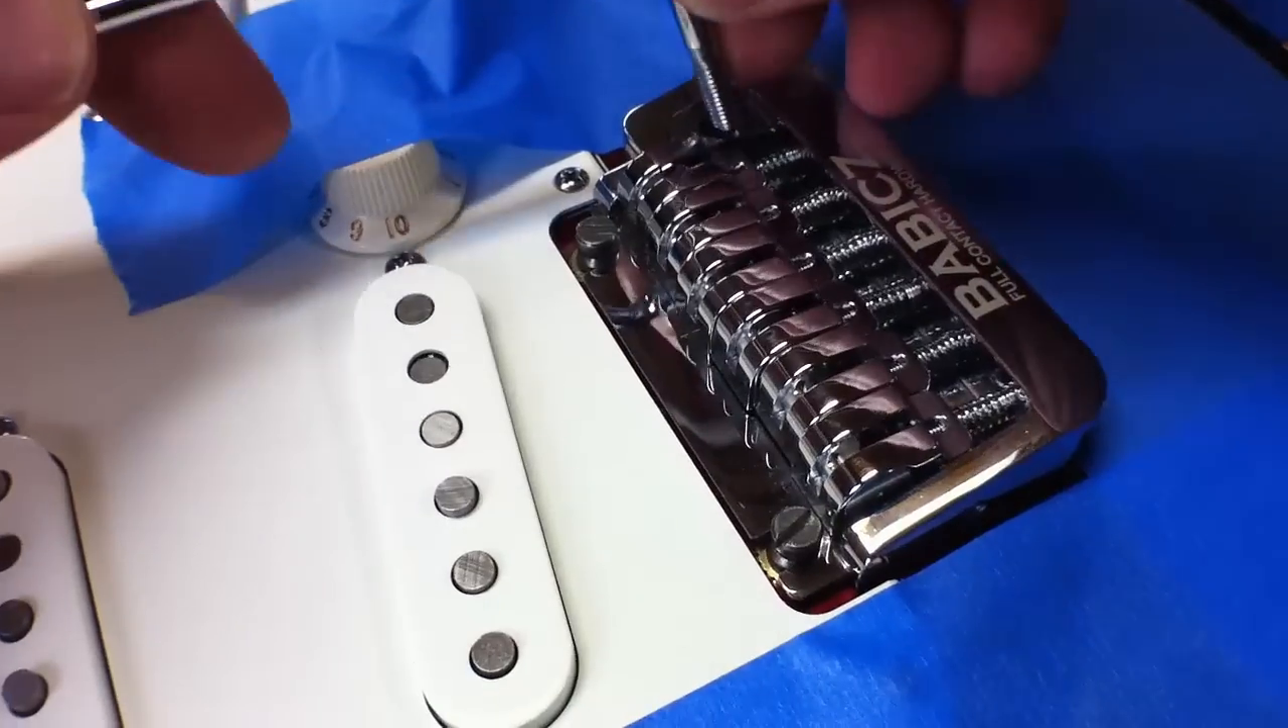The tremolo is in place.